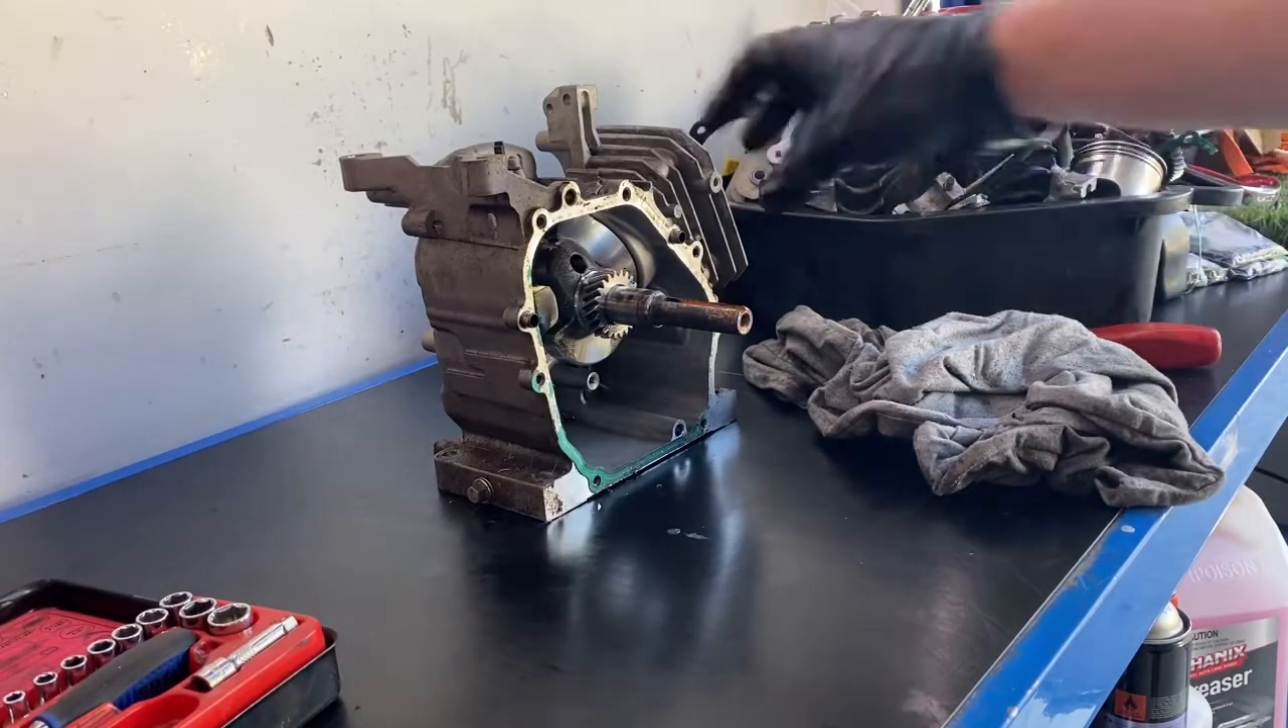Okay, the last thing to come out is the crankshaft here.